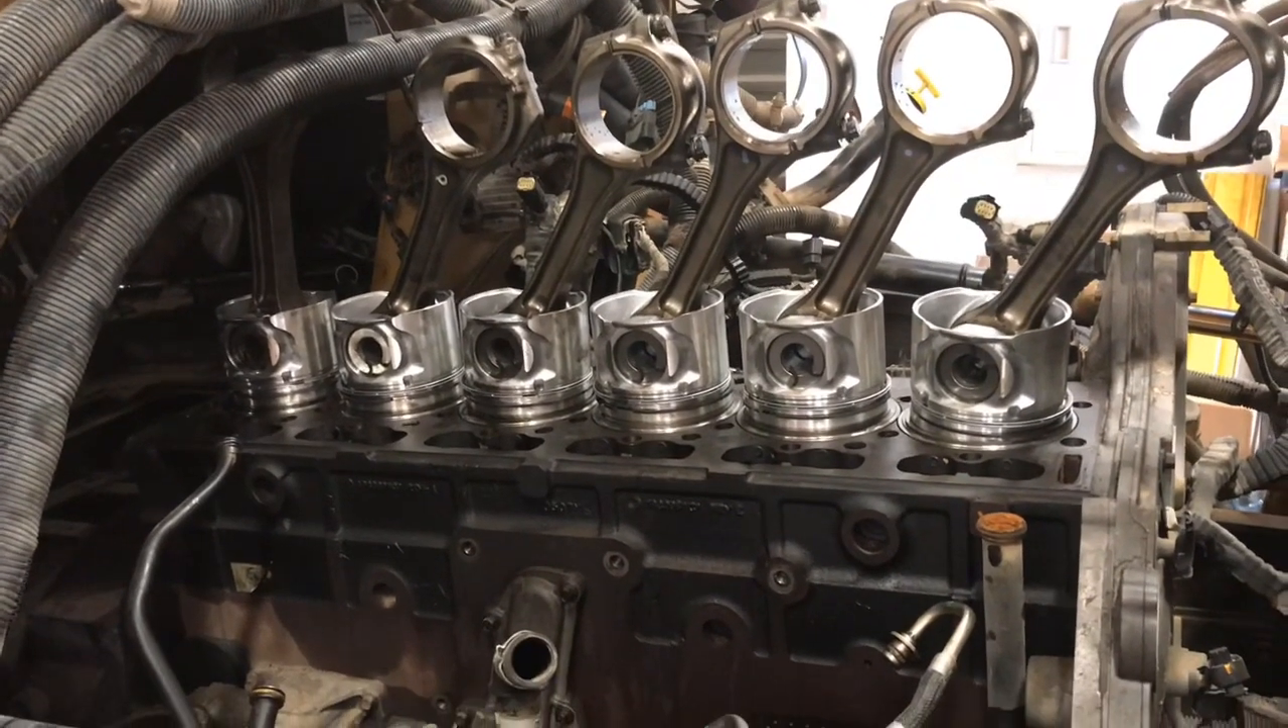All six pistons on their corresponding connecting rods, they're in the locations where they're supposed to be.